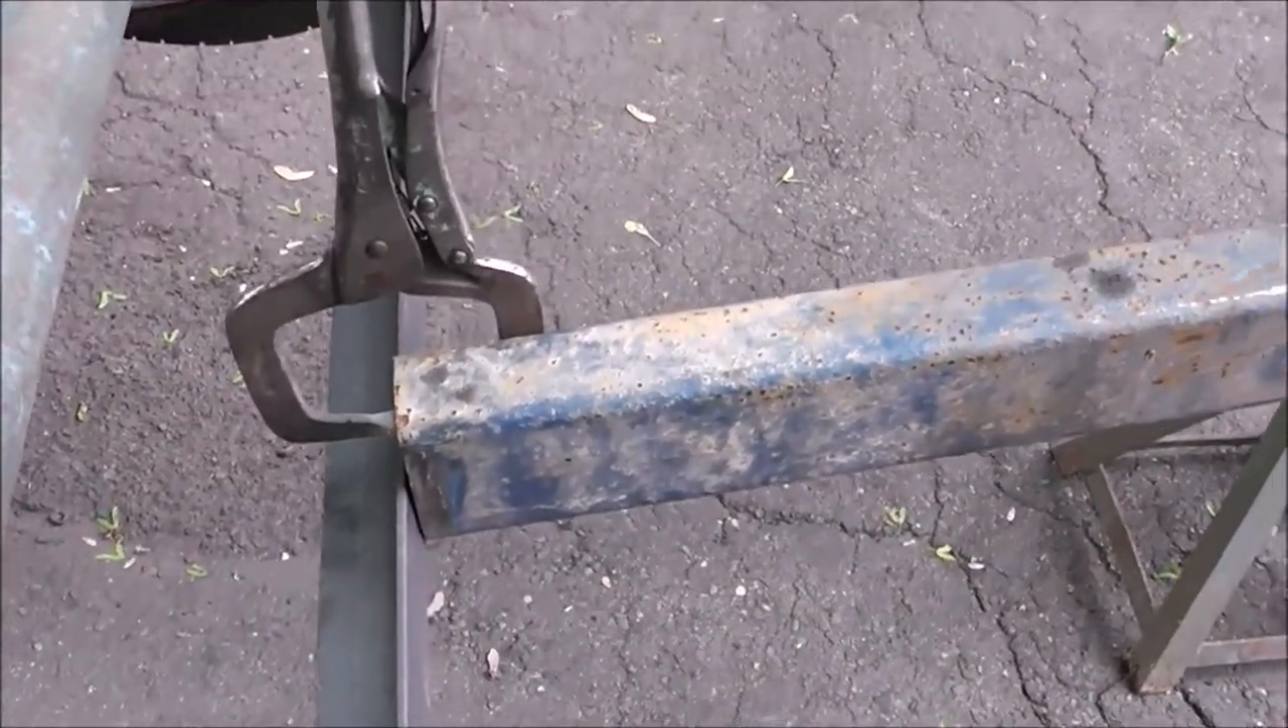That tube is just floating there right now, the hitch tube, right there. It's just sitting there. It hasn't been welded there.